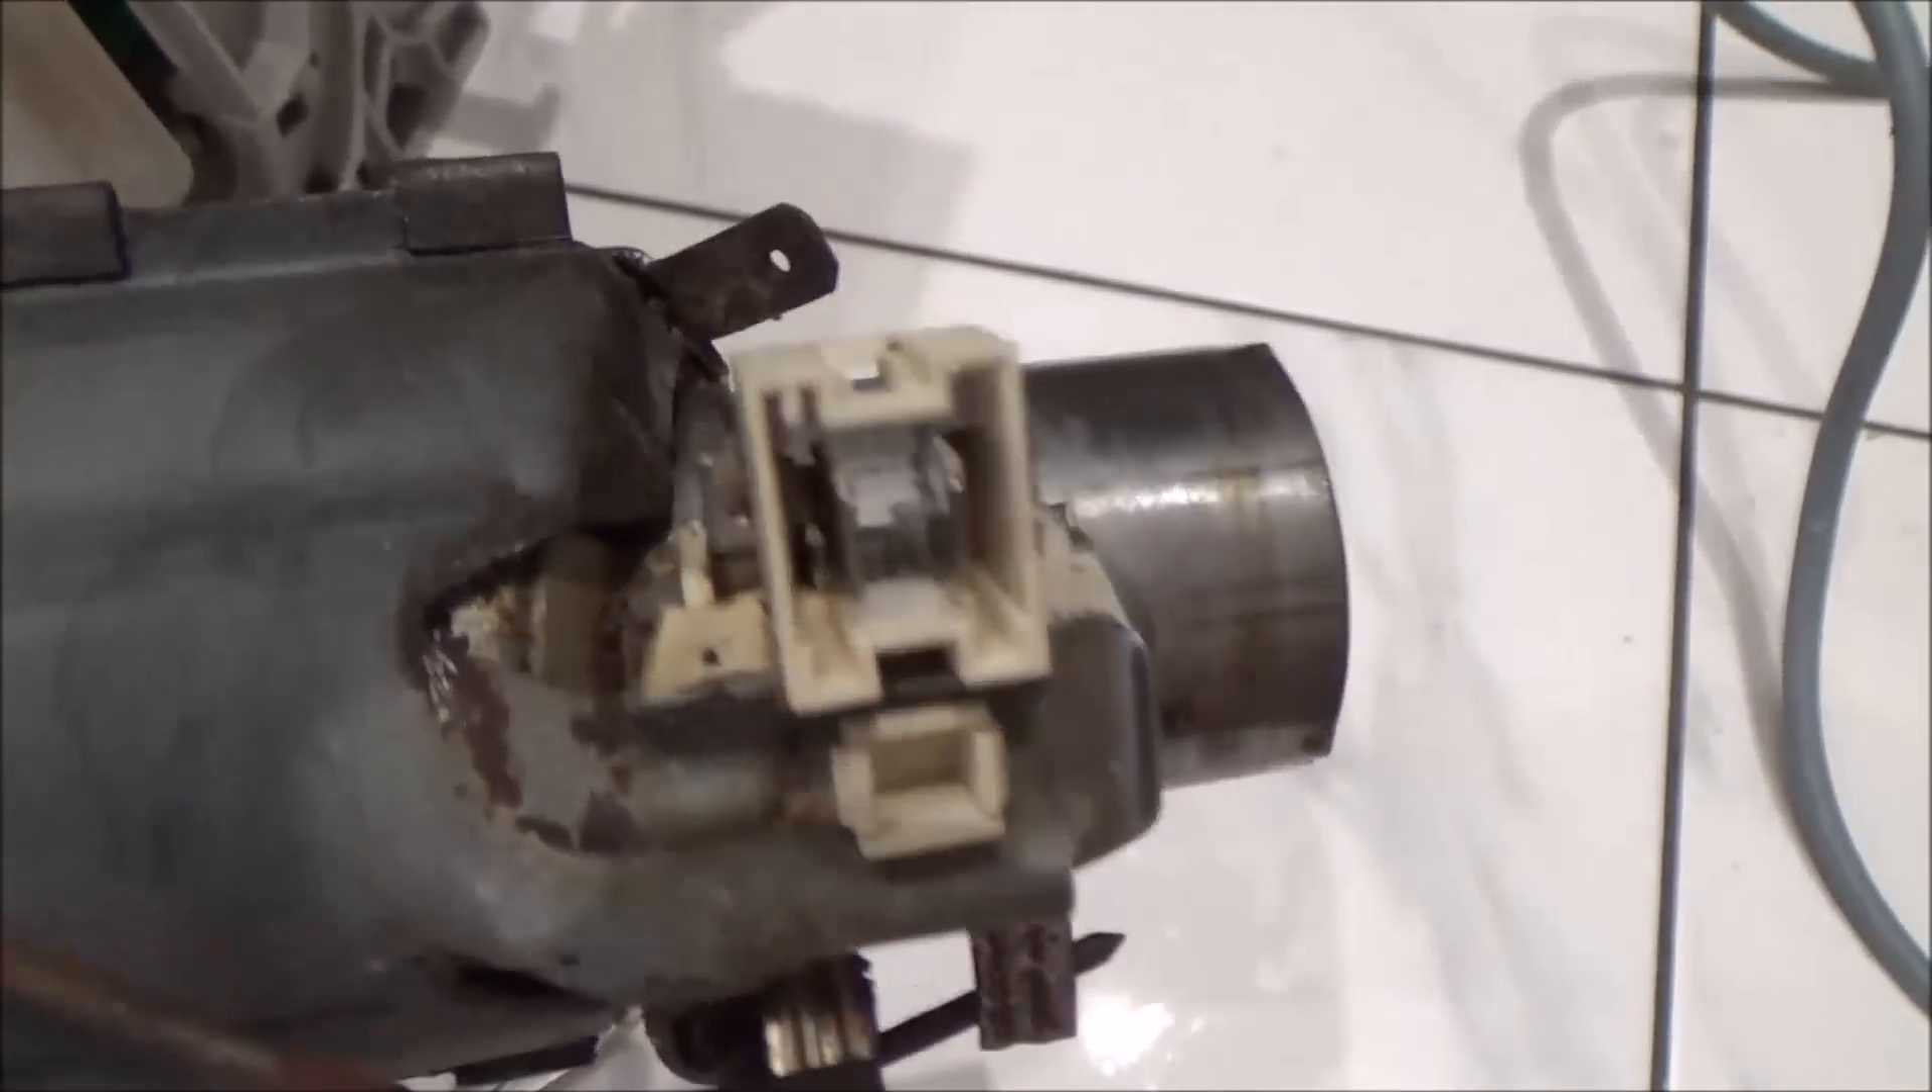Okay, so I managed to get the water heater out.